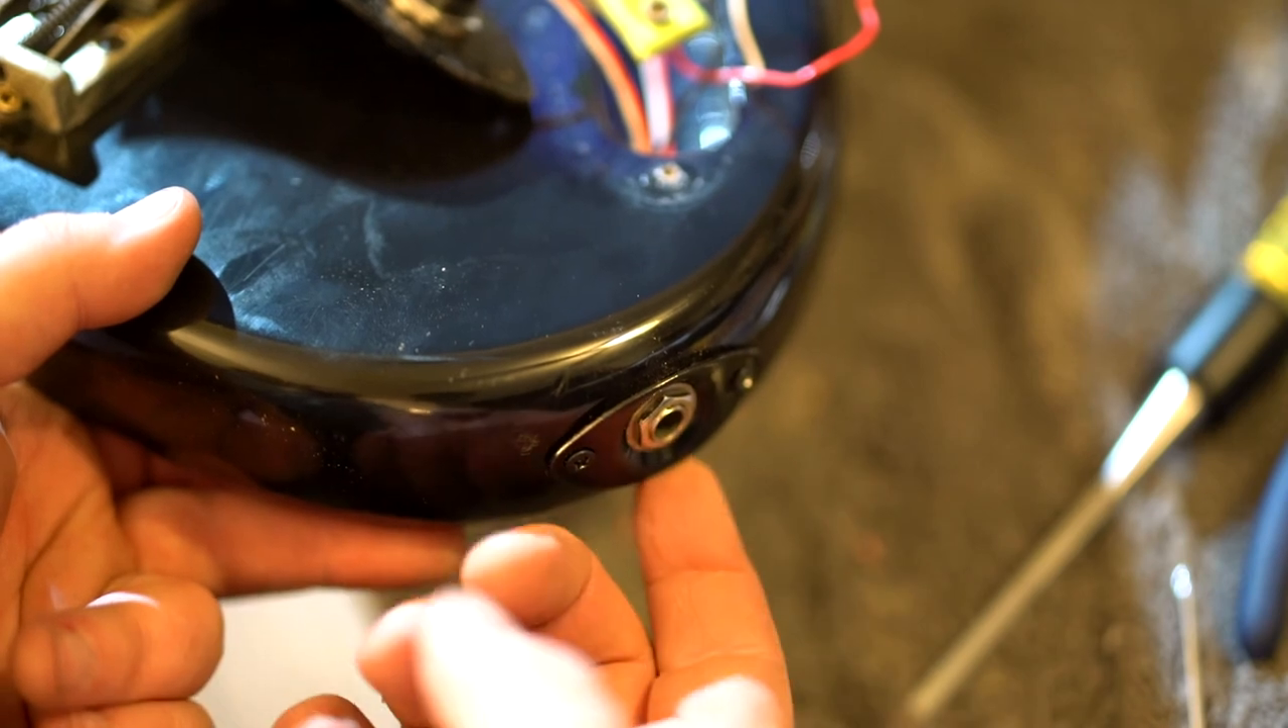Okay took a bit of doing but we got our jack in place.